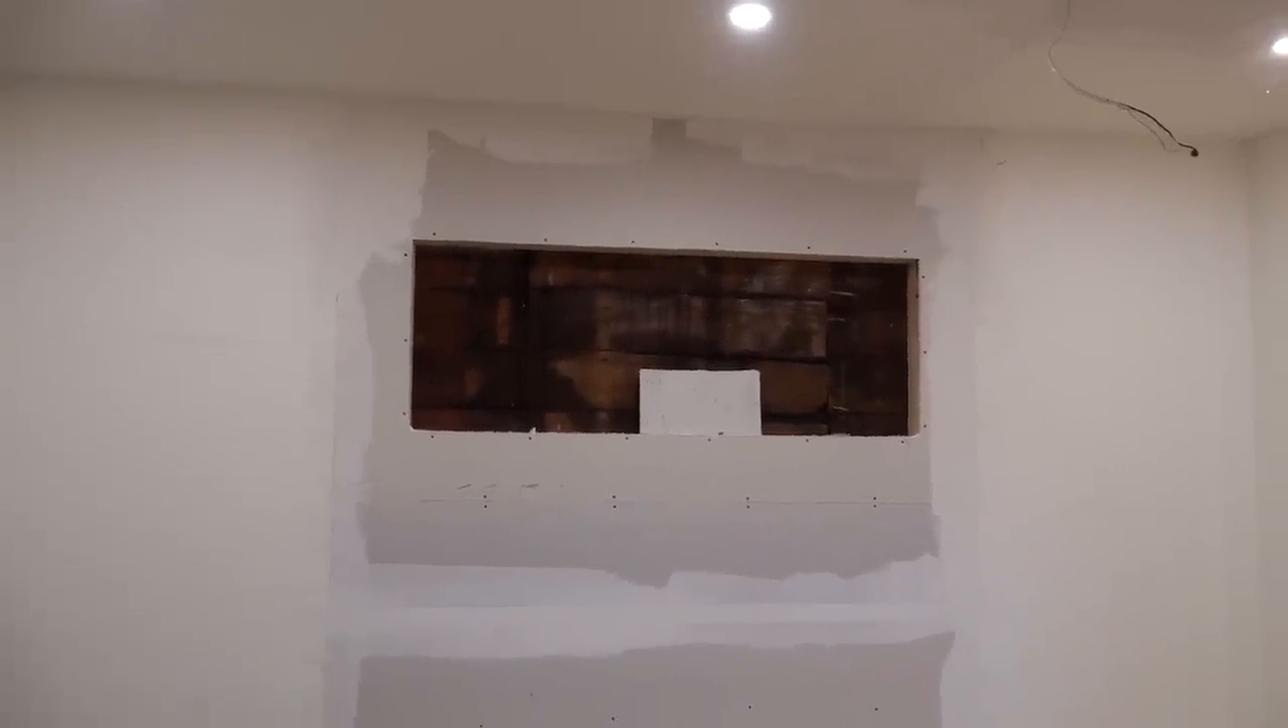We're eventually going to install a really cool stained glass window here. Not done yet.